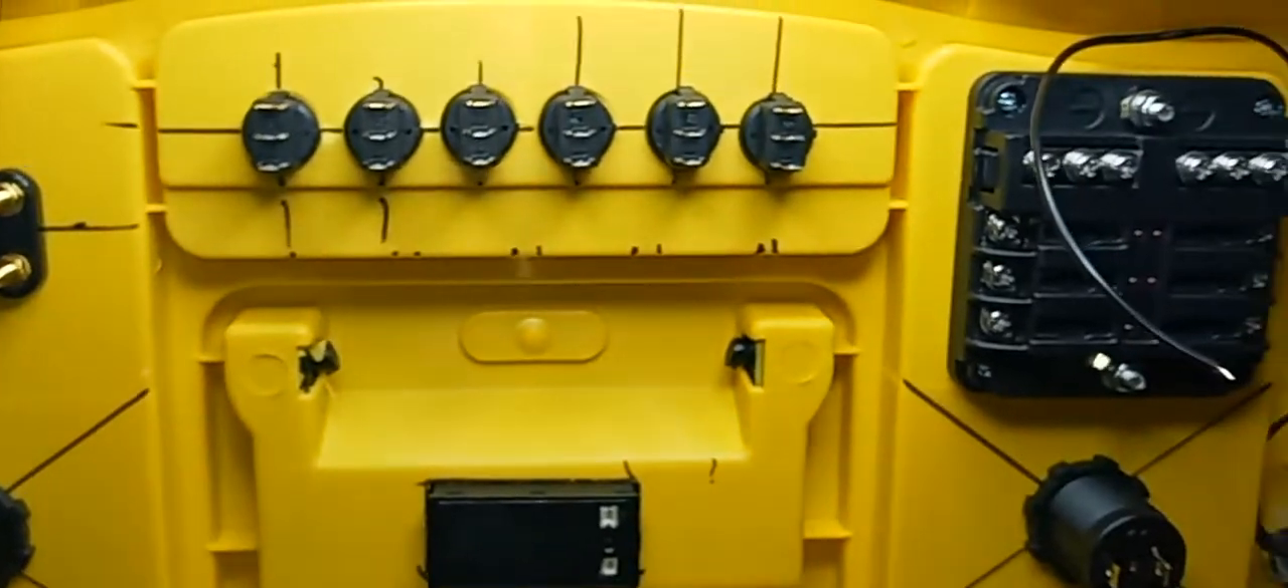So as you can see, I haven't done any of the wiring yet.